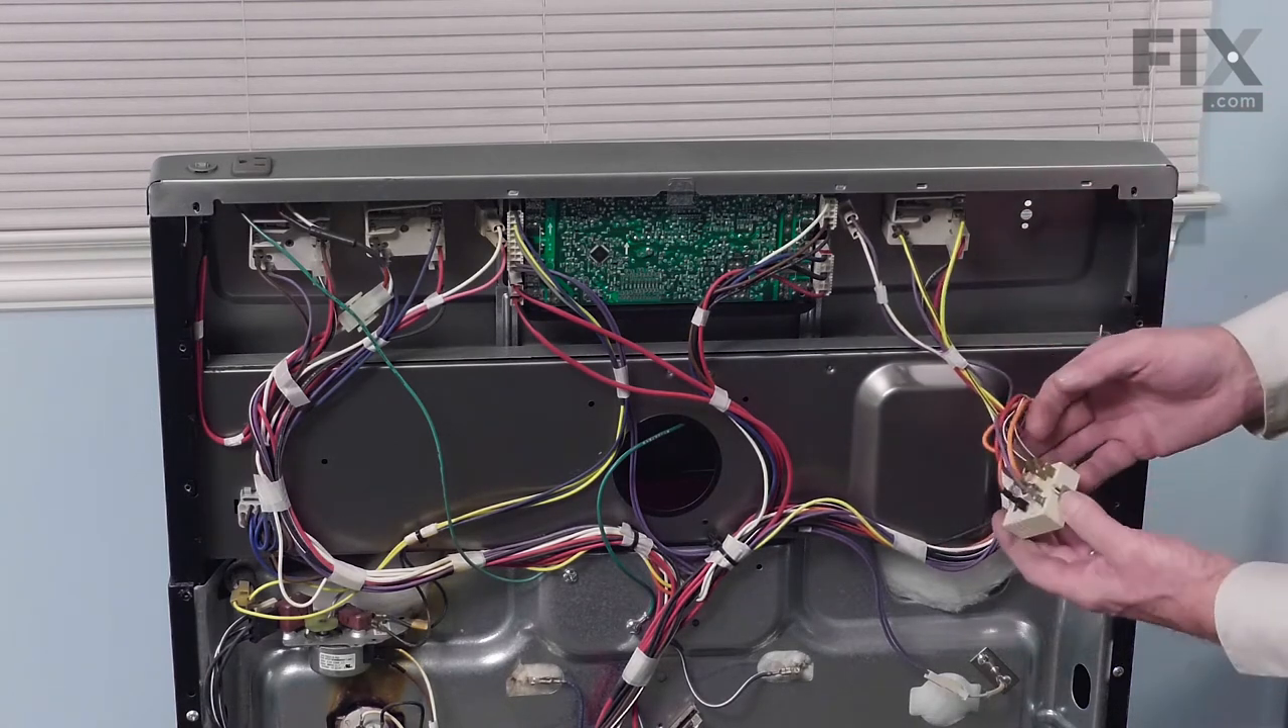Now that we have the panel removed, we'll locate the infinite heat switch.